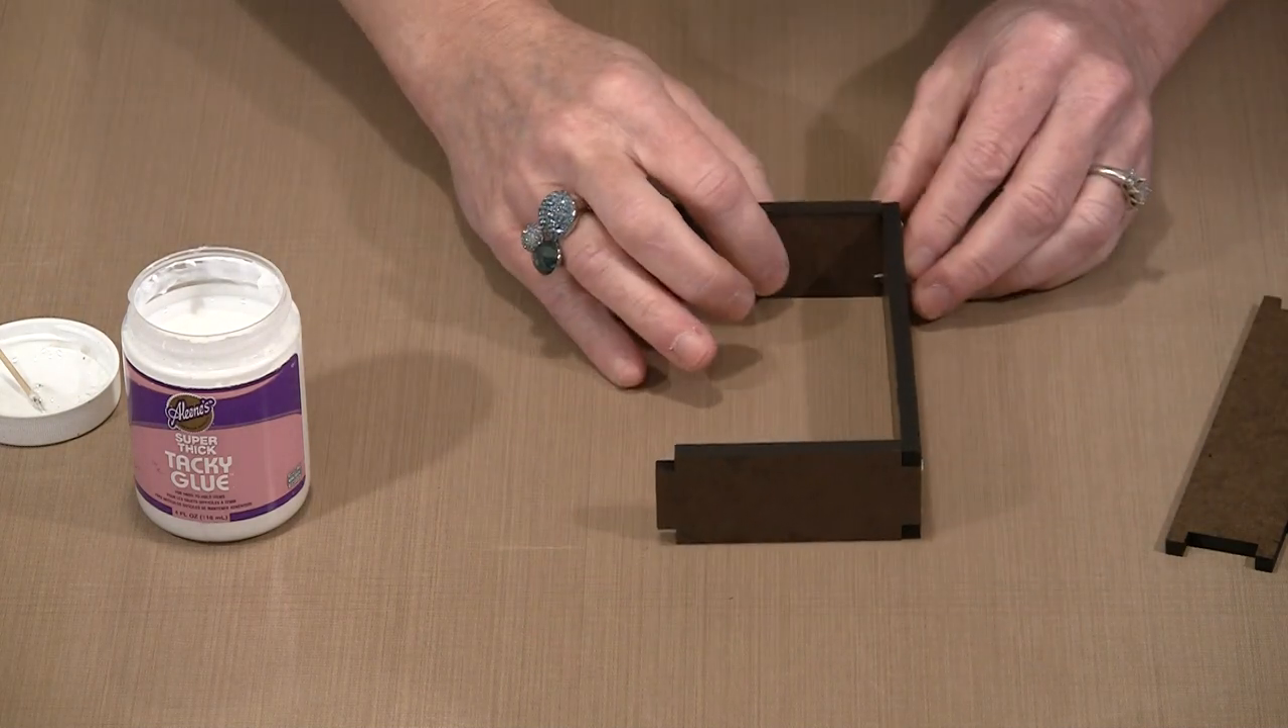And there is the box 3 quarters of the way built.